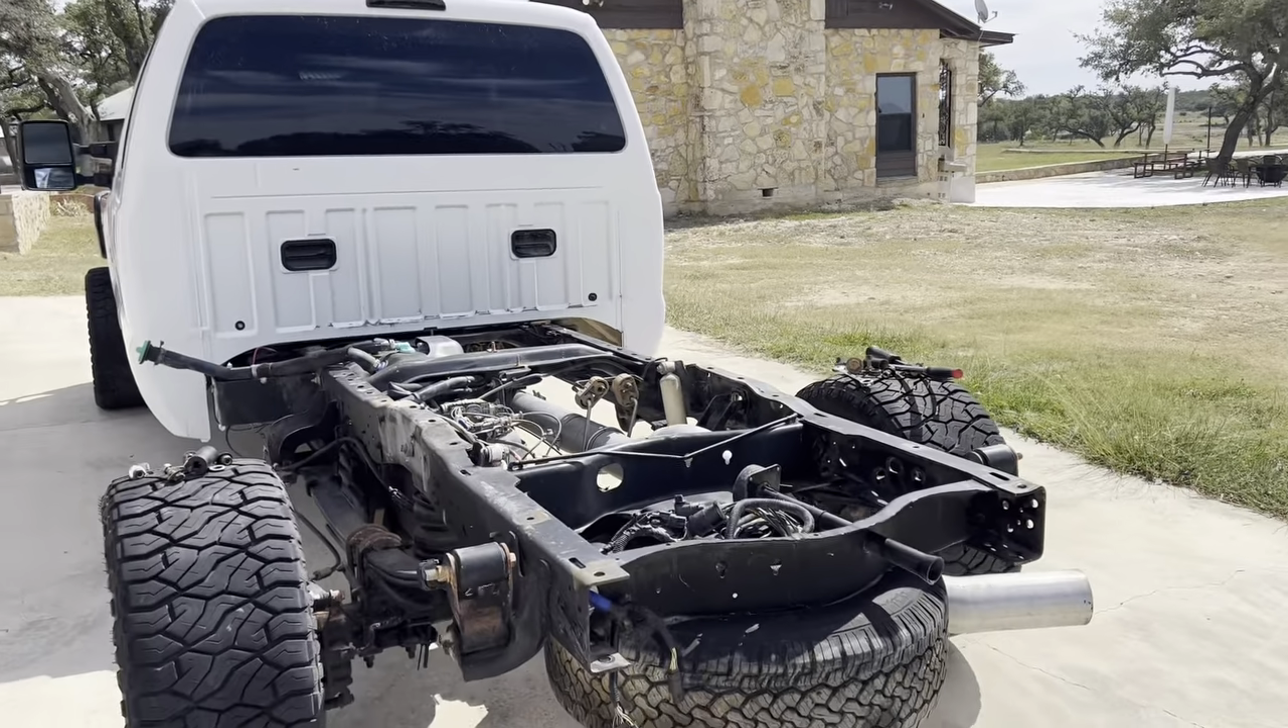And just like that, our whole gooseneck assembly is off and the truck is looking super bare now.